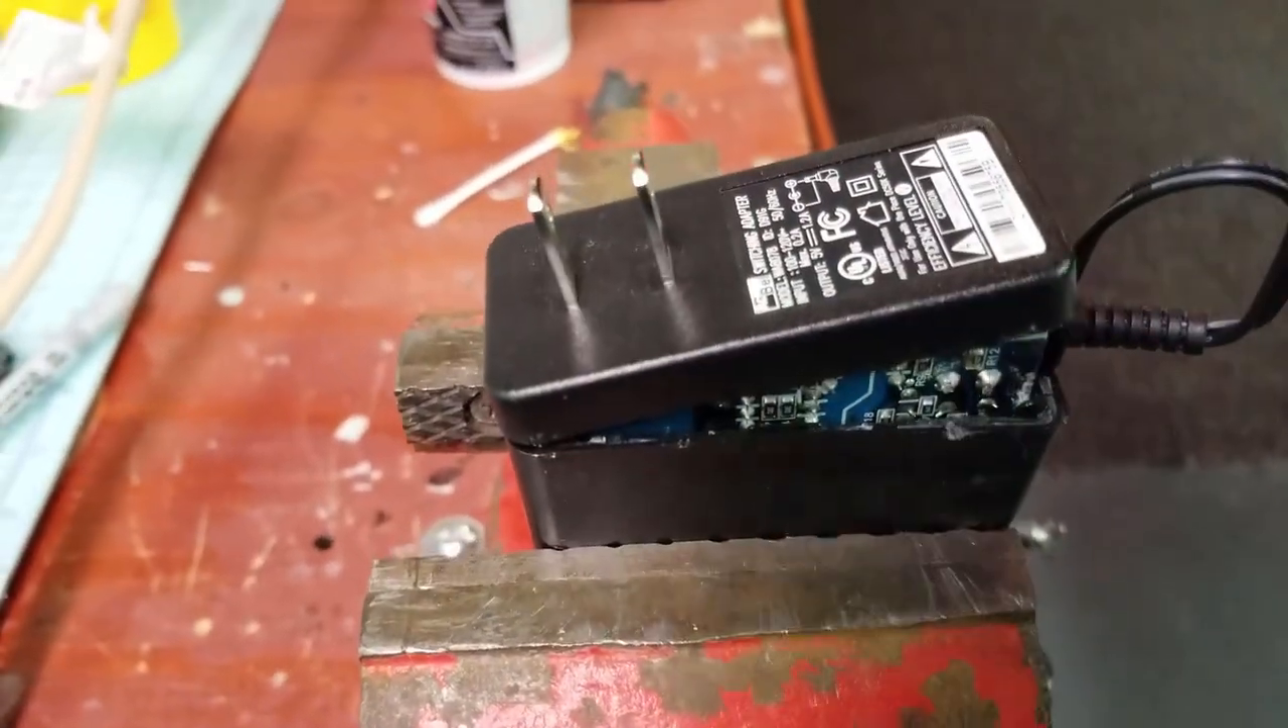After a little bit of coaxing I finally got the power supply taken apart and now we can get into modifying it.